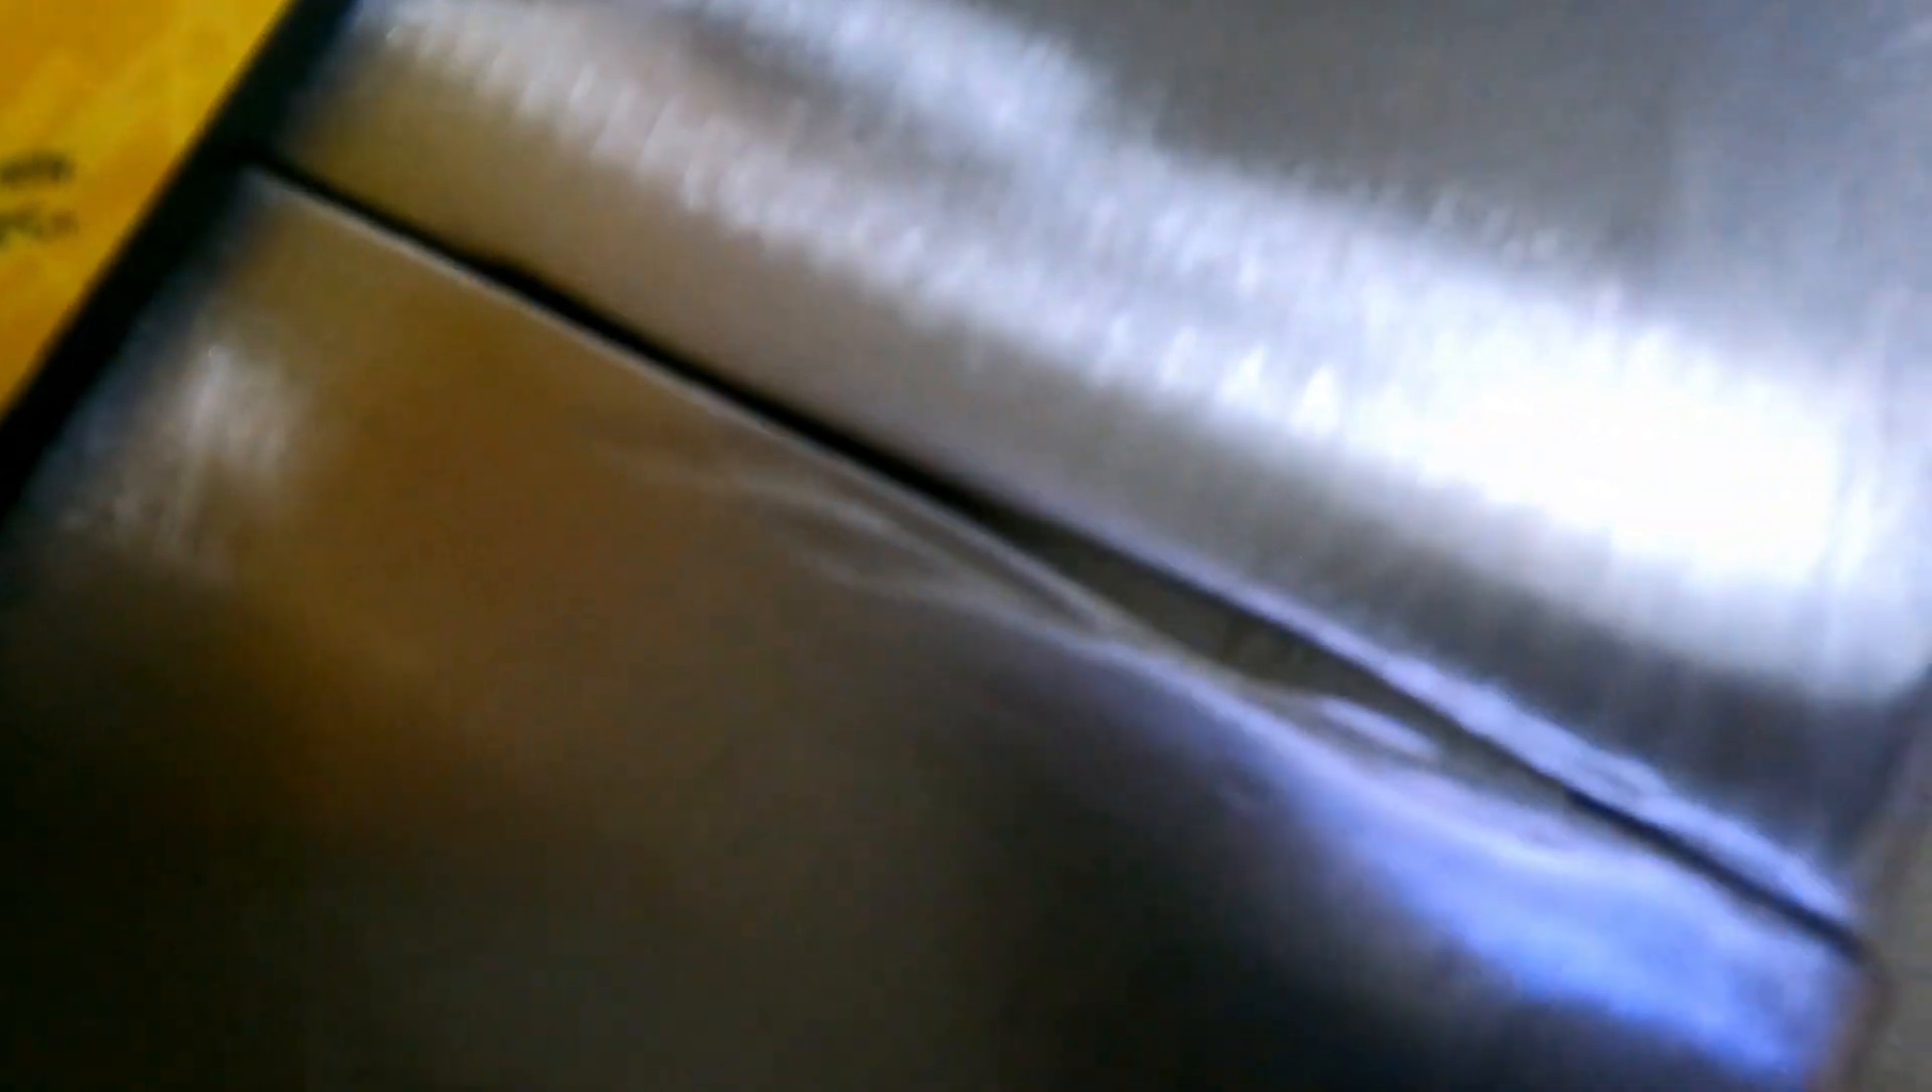You can see there's a bit of a gap there.